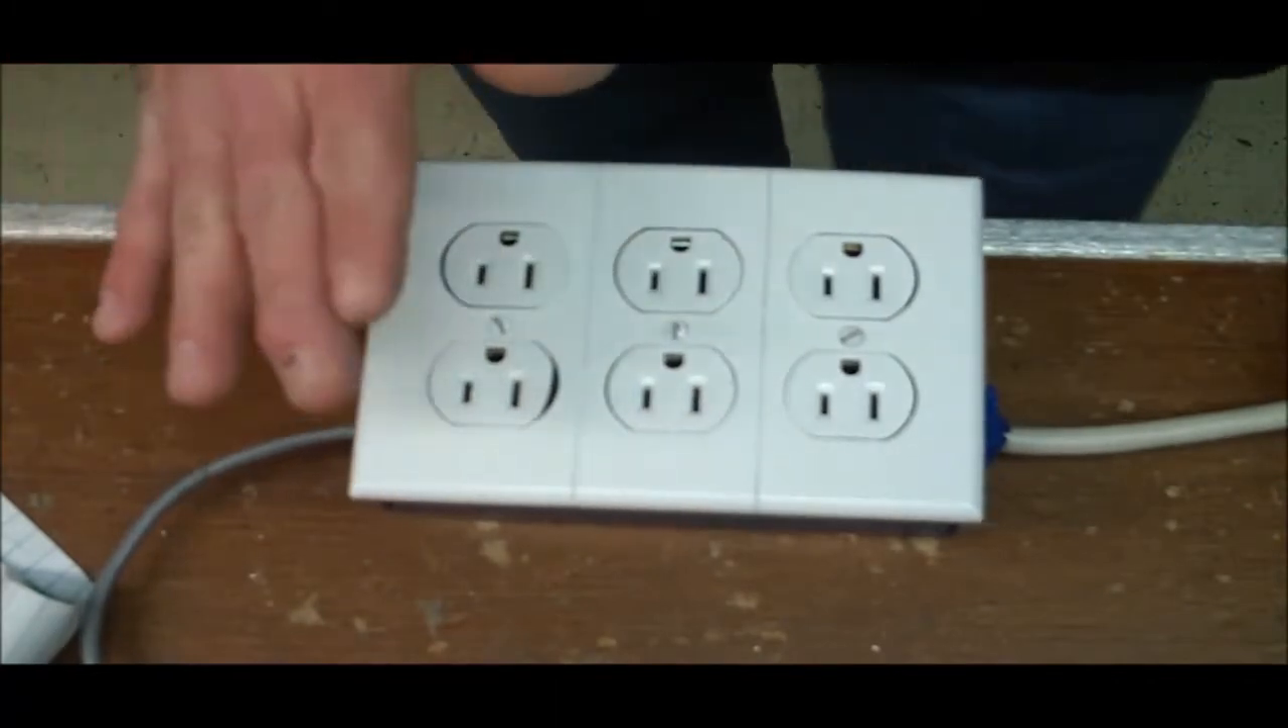Okay so now I got the plate back on doesn't look too bad.